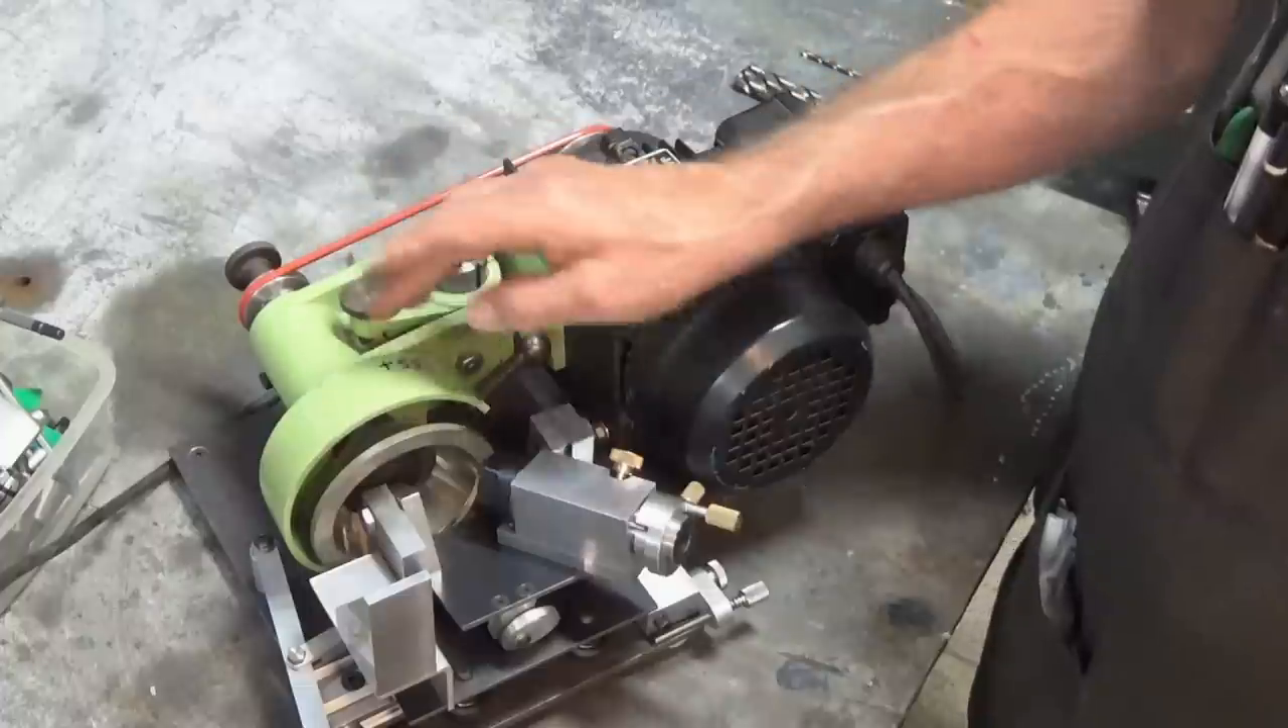Now also this wheel guard is a bit useless. It doesn't protrude far enough forward to cover the face of this CBN wheel.